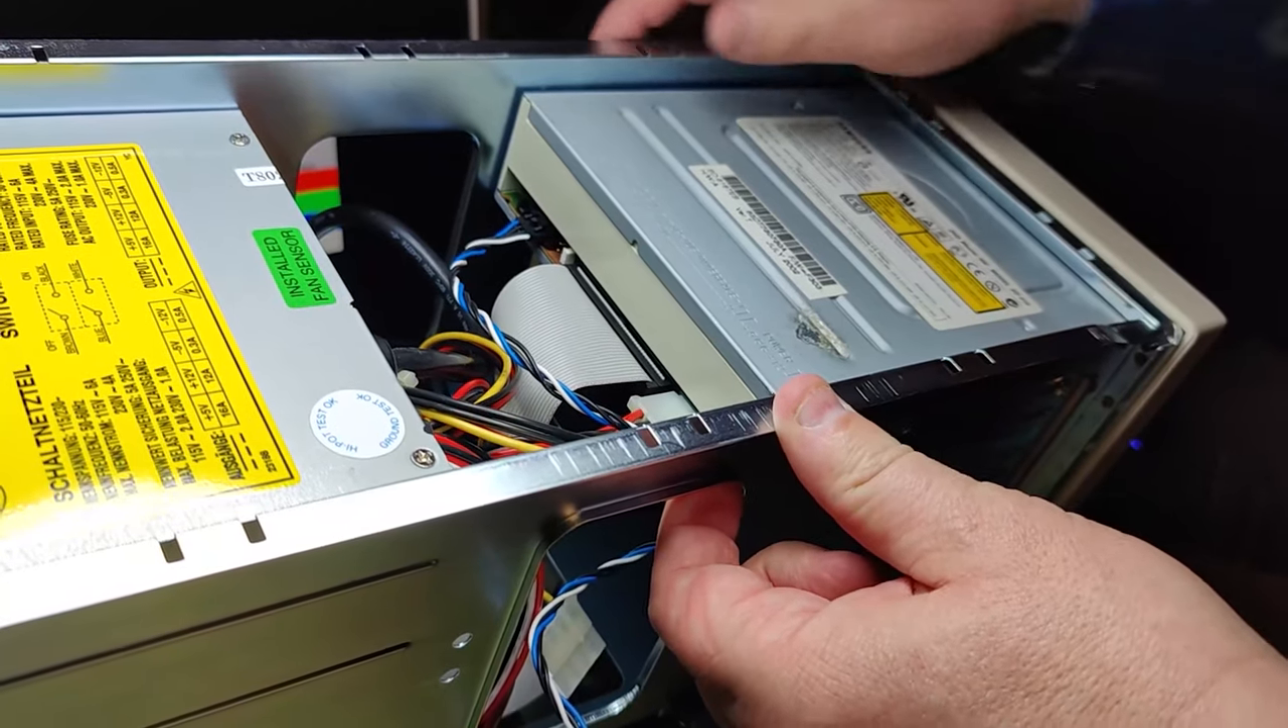Now the DVD player is installed.